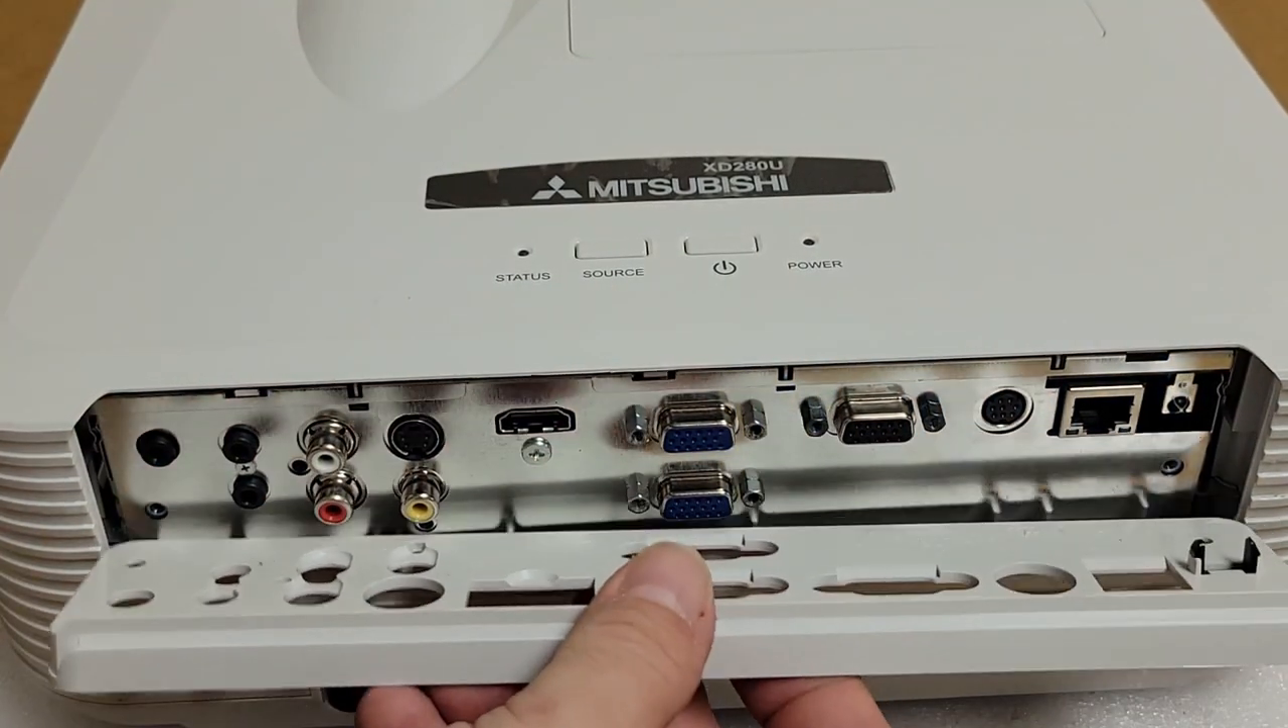Bottom is good, now we just have to put the back on.